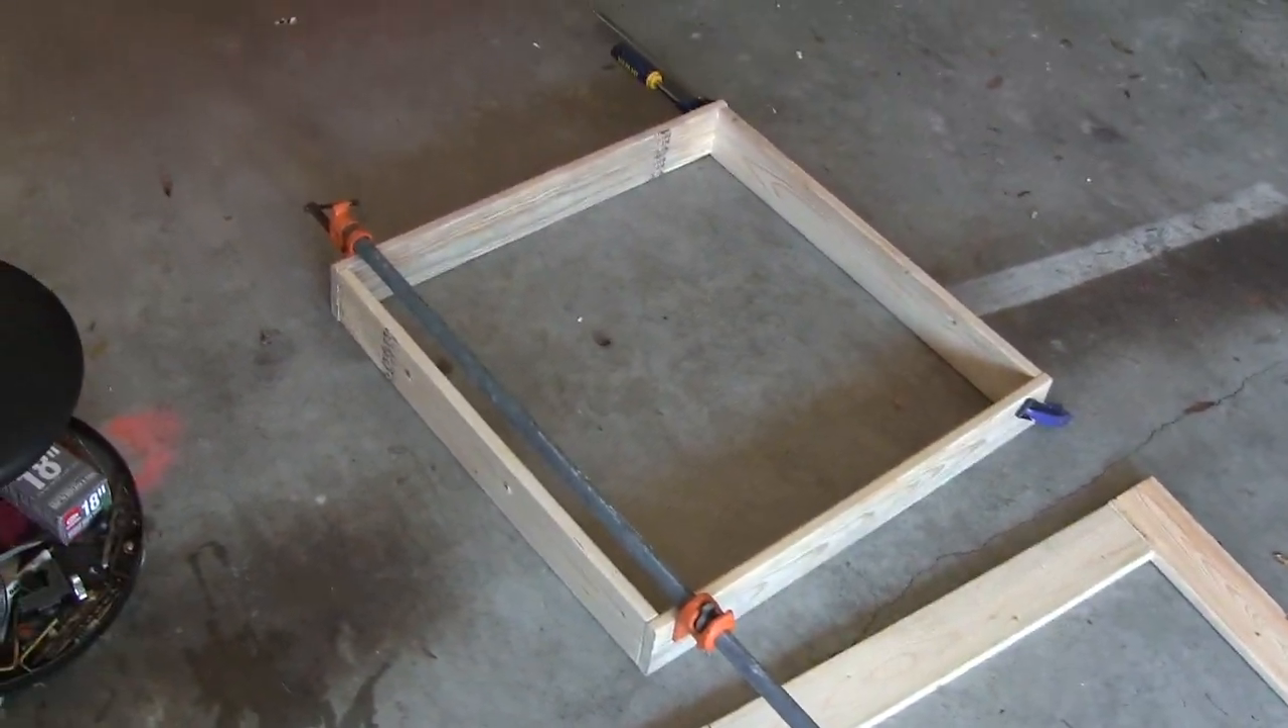Now I've got the bar clamps hooked up to the frame.